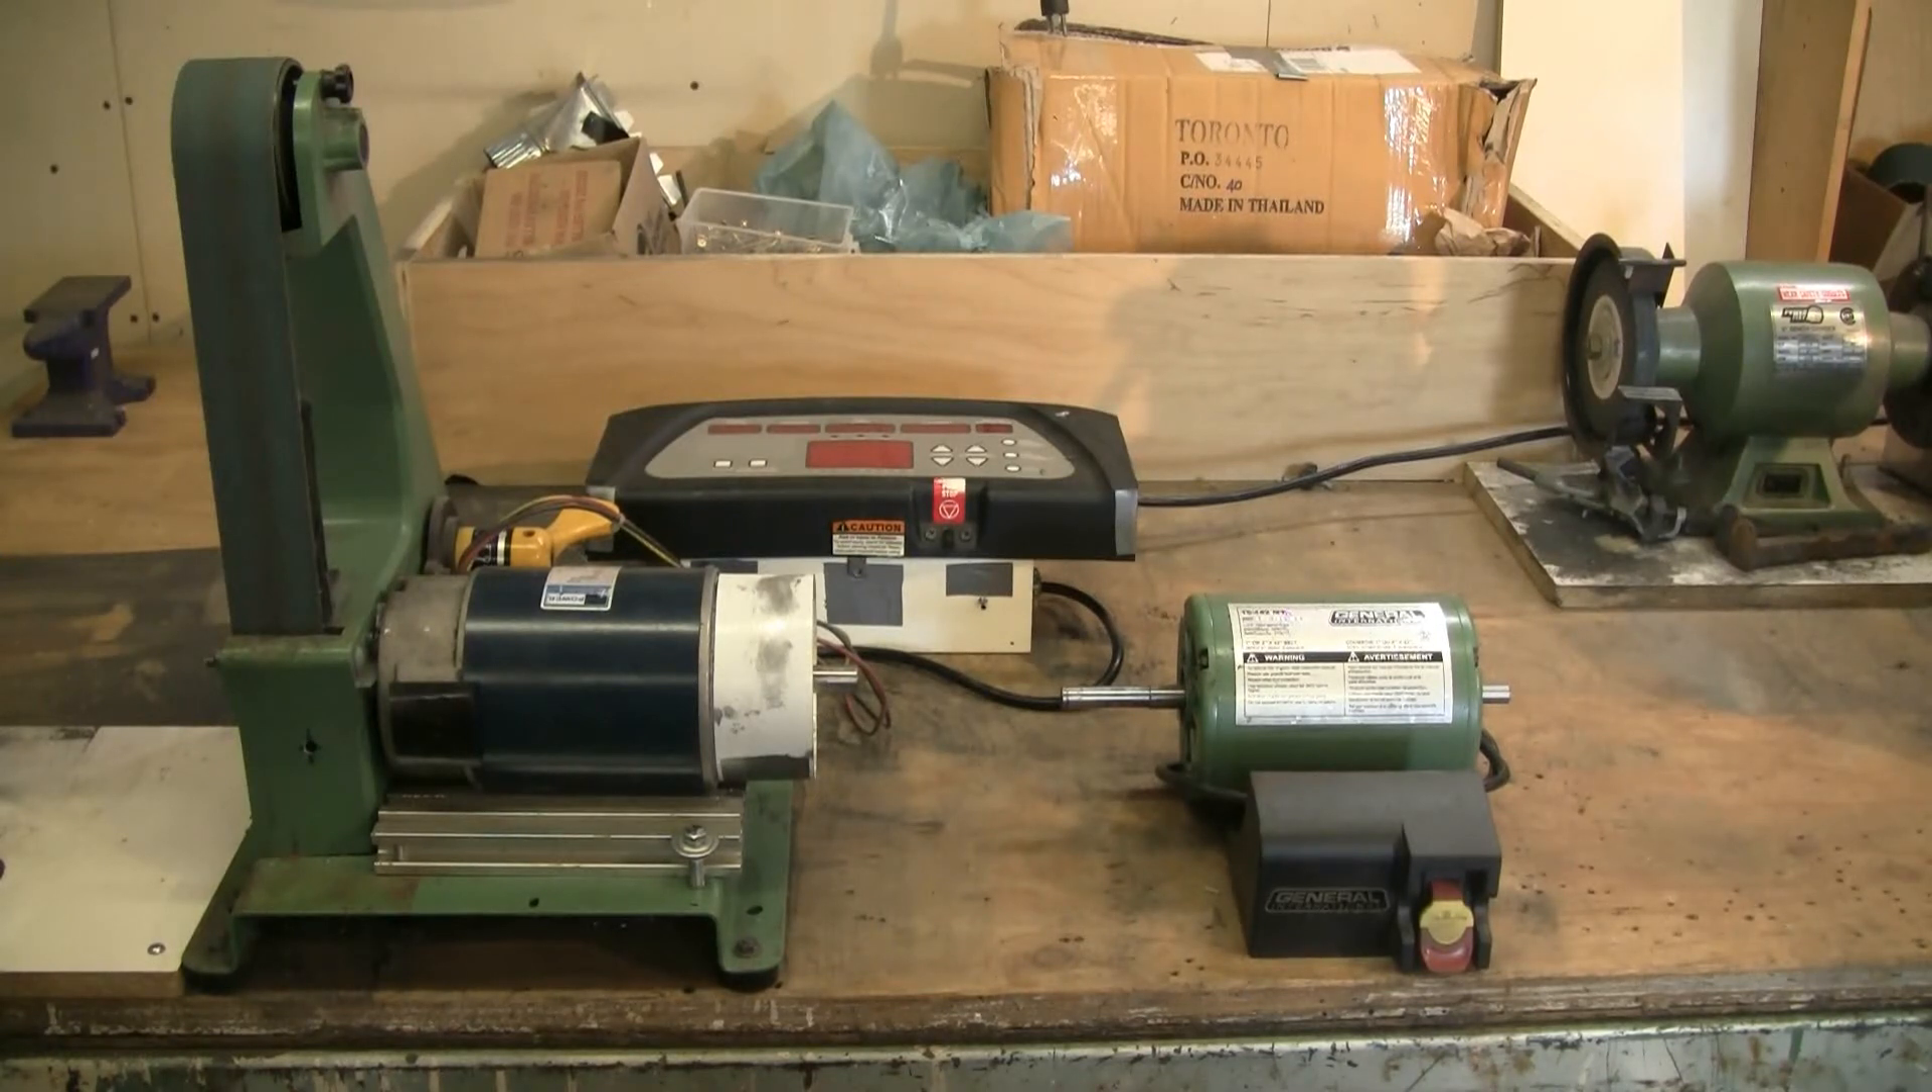So as you can see I've installed the treadmill motor onto the belt grinder as a replacement and I'm much happier with the result that I've gotten.